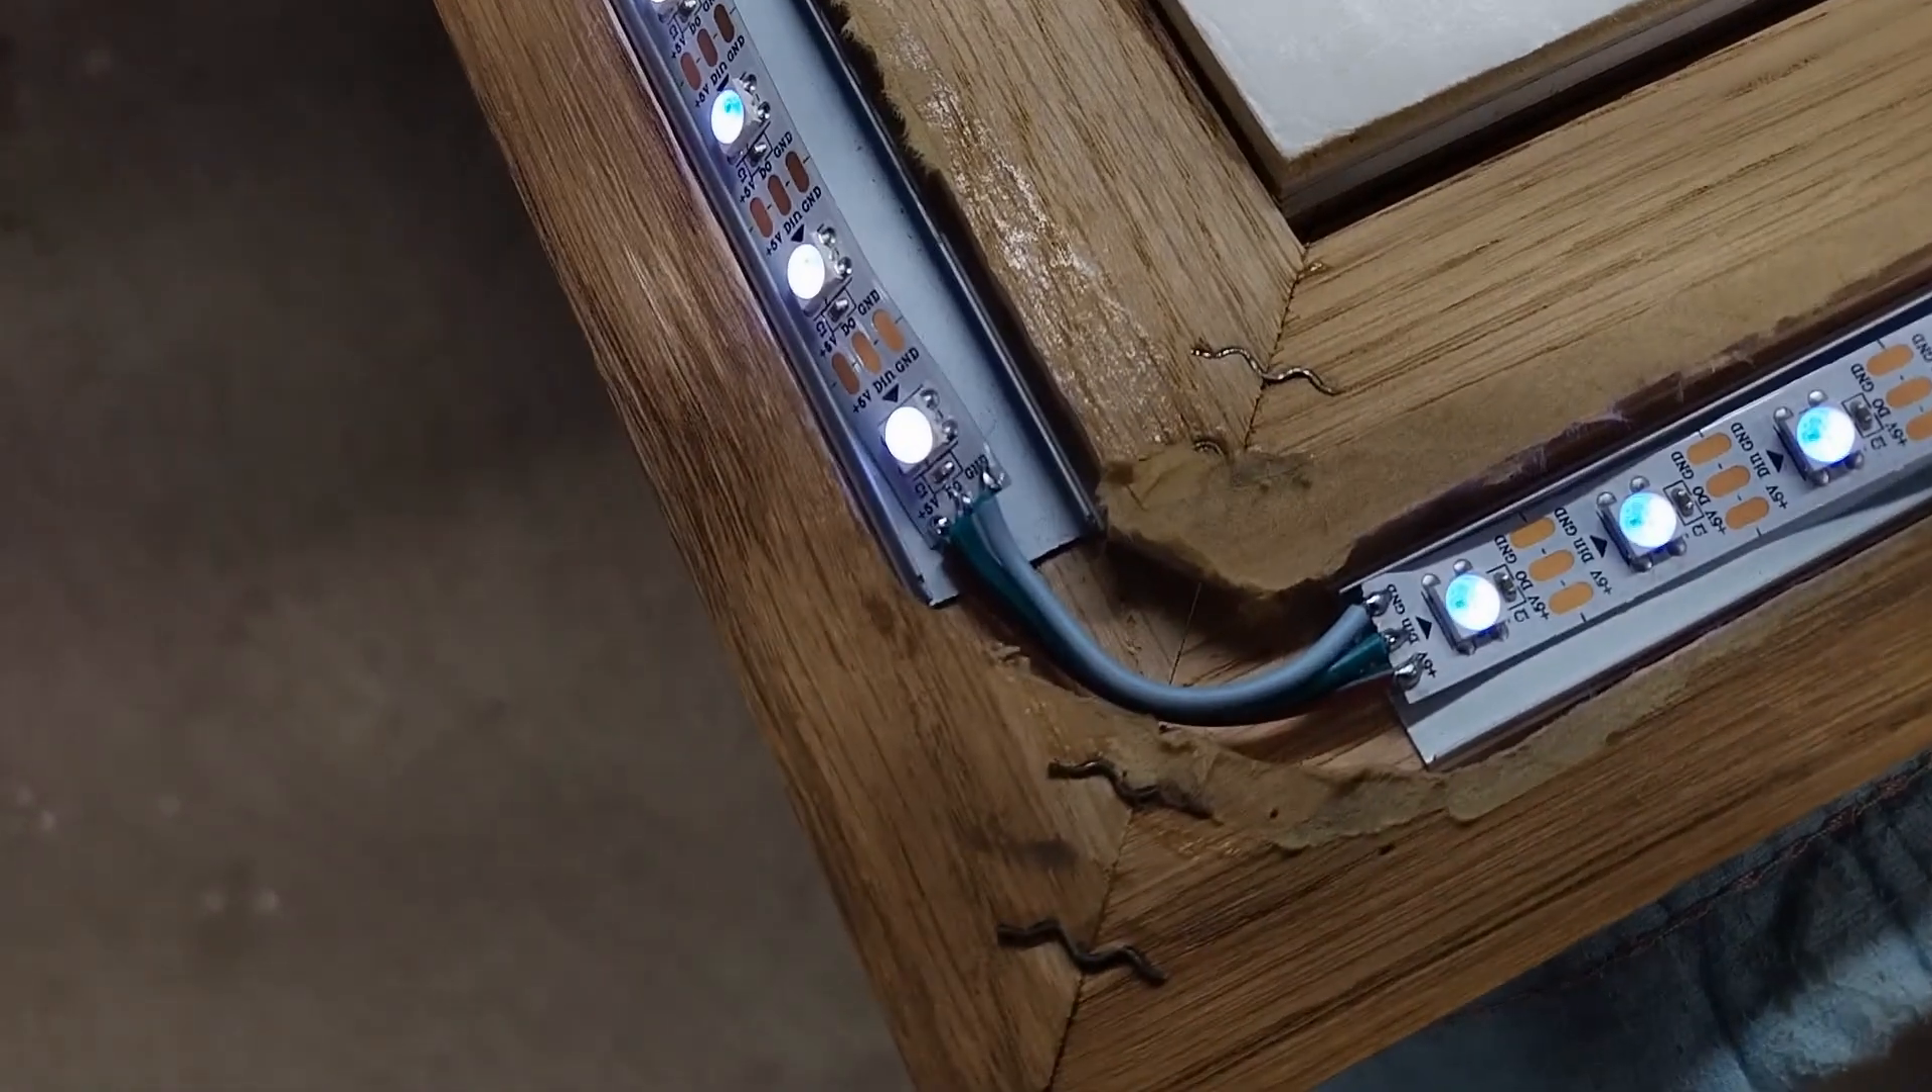We have the wiring done, soldering, little connectors on each end, joining them together, as you can see.